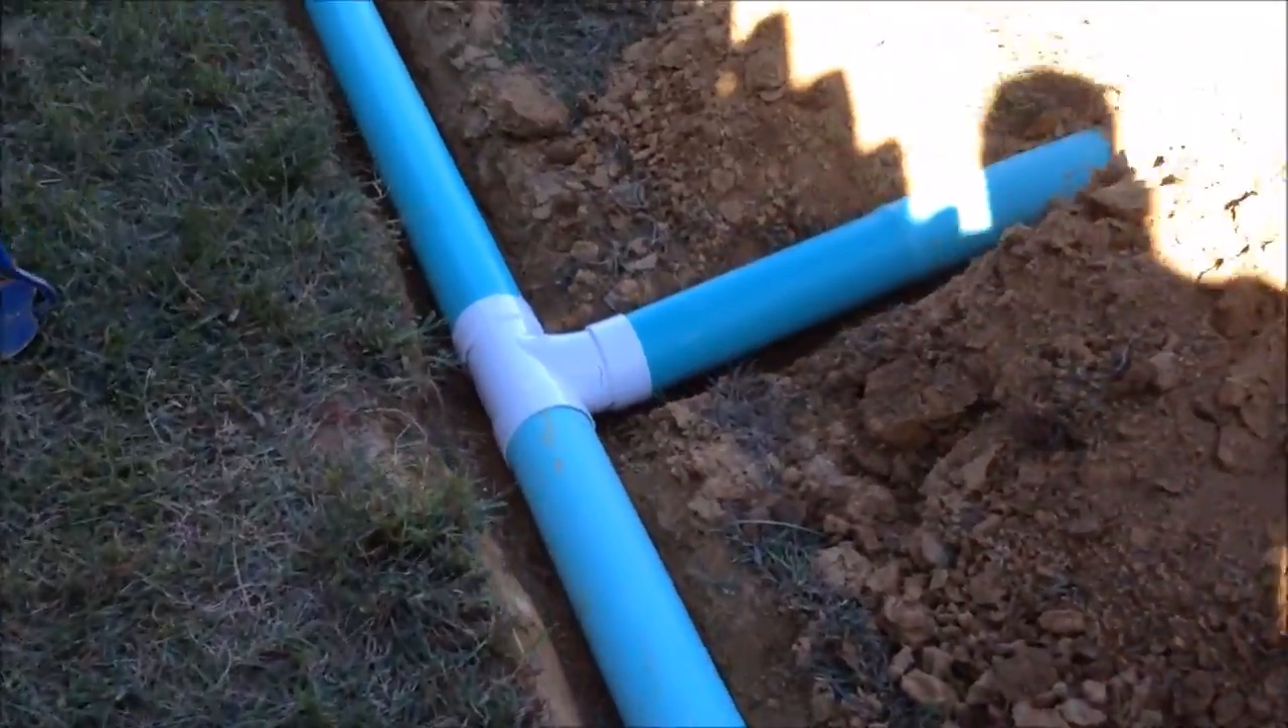And then I put a T-fitting right here where we're at the middle of the house.